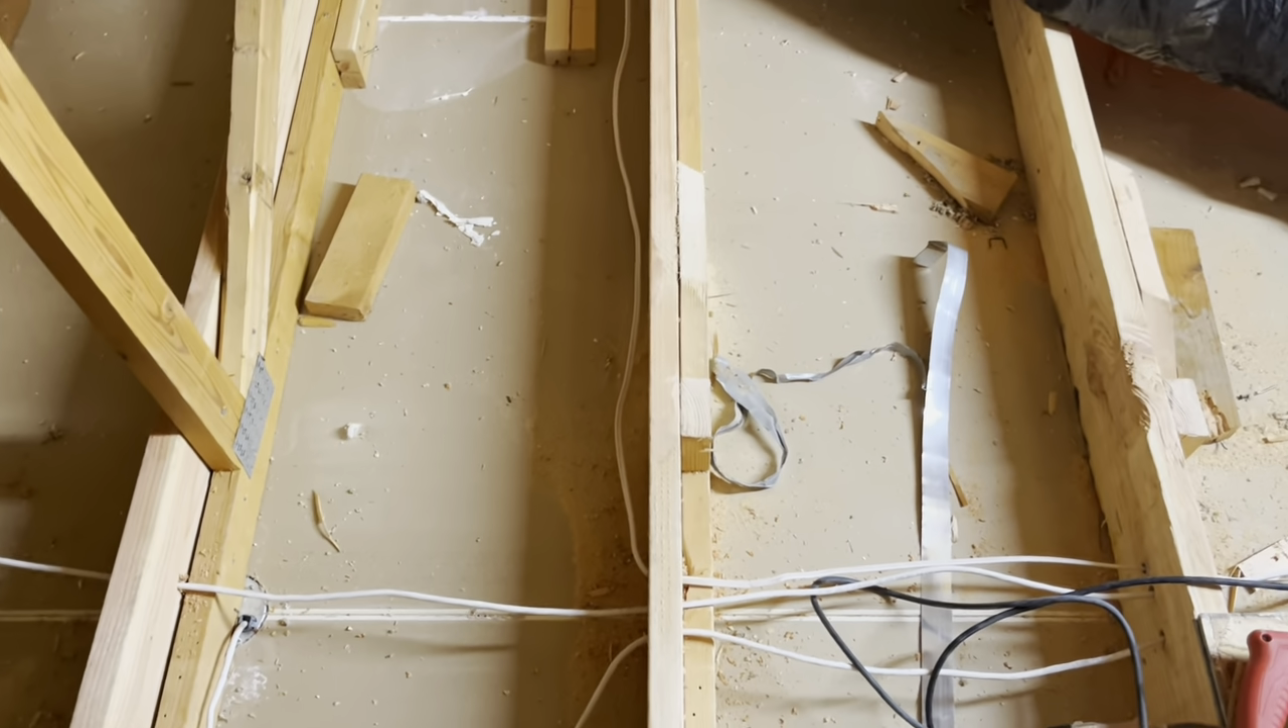Also, now that all the floor joists are in, I've ran all my wires back through.